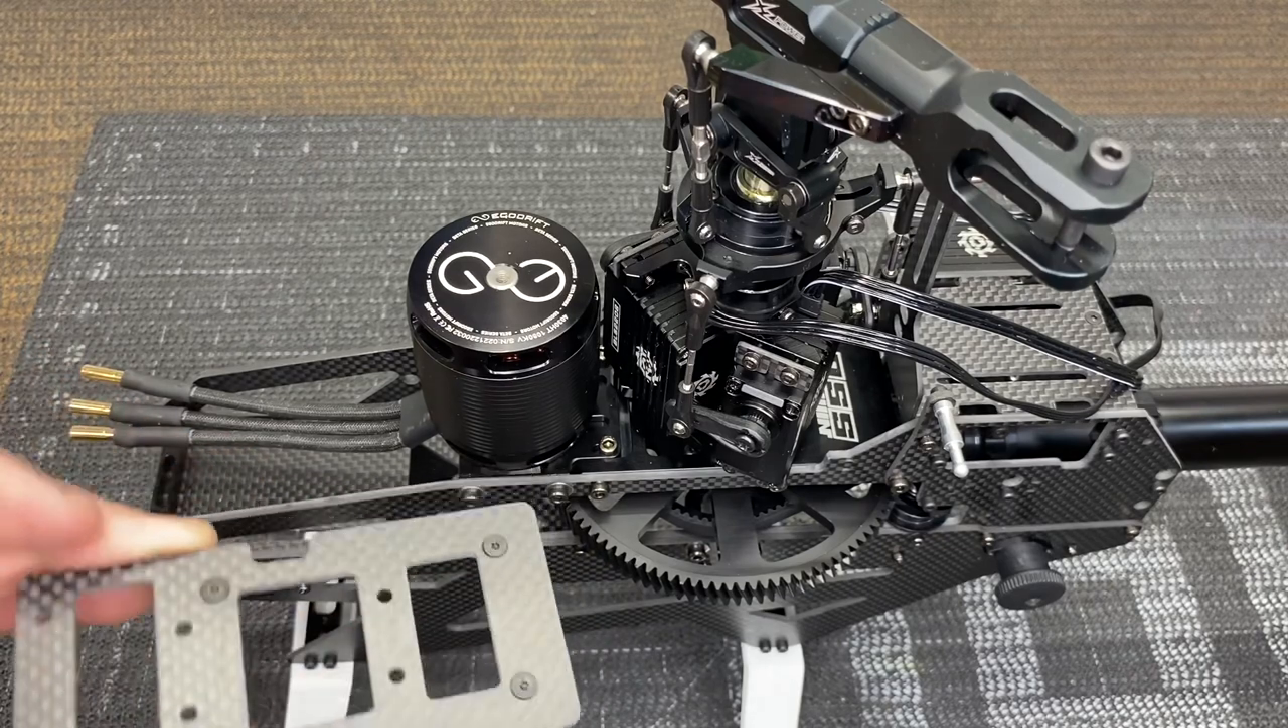Went ahead and pulled the esc tray back off.